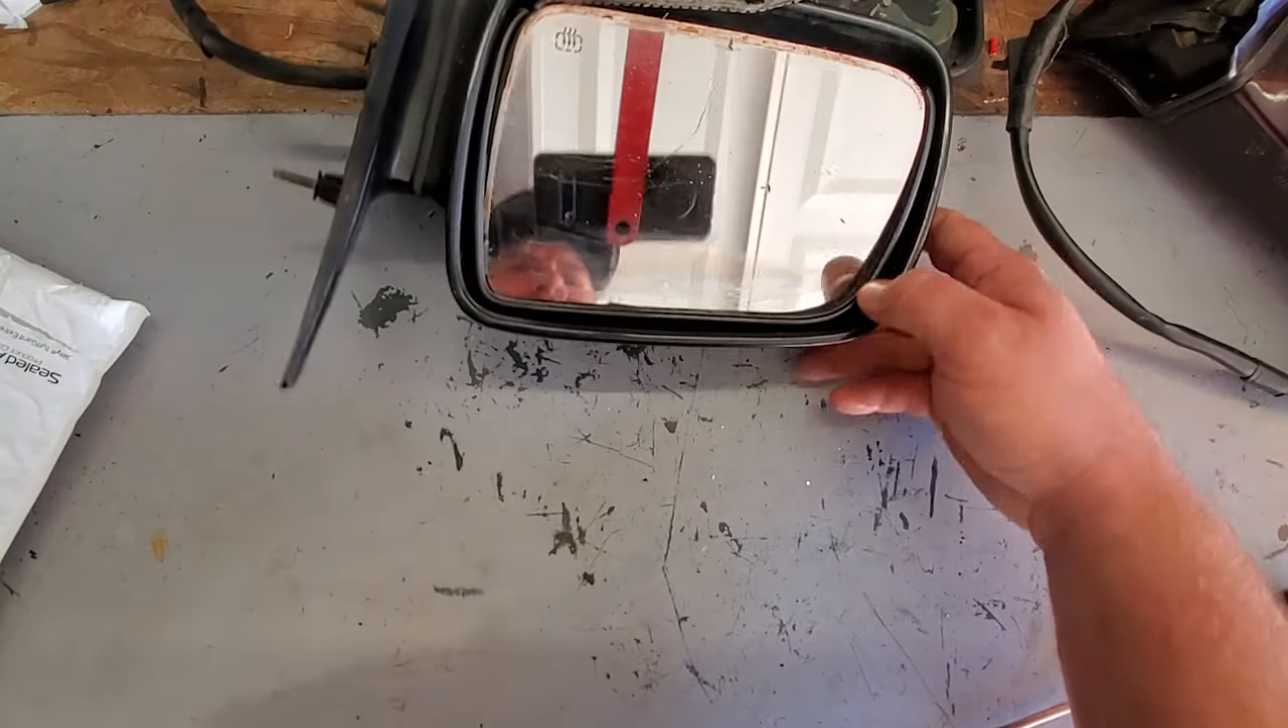I just got to get this piece of glass out. I'll continue working on this.